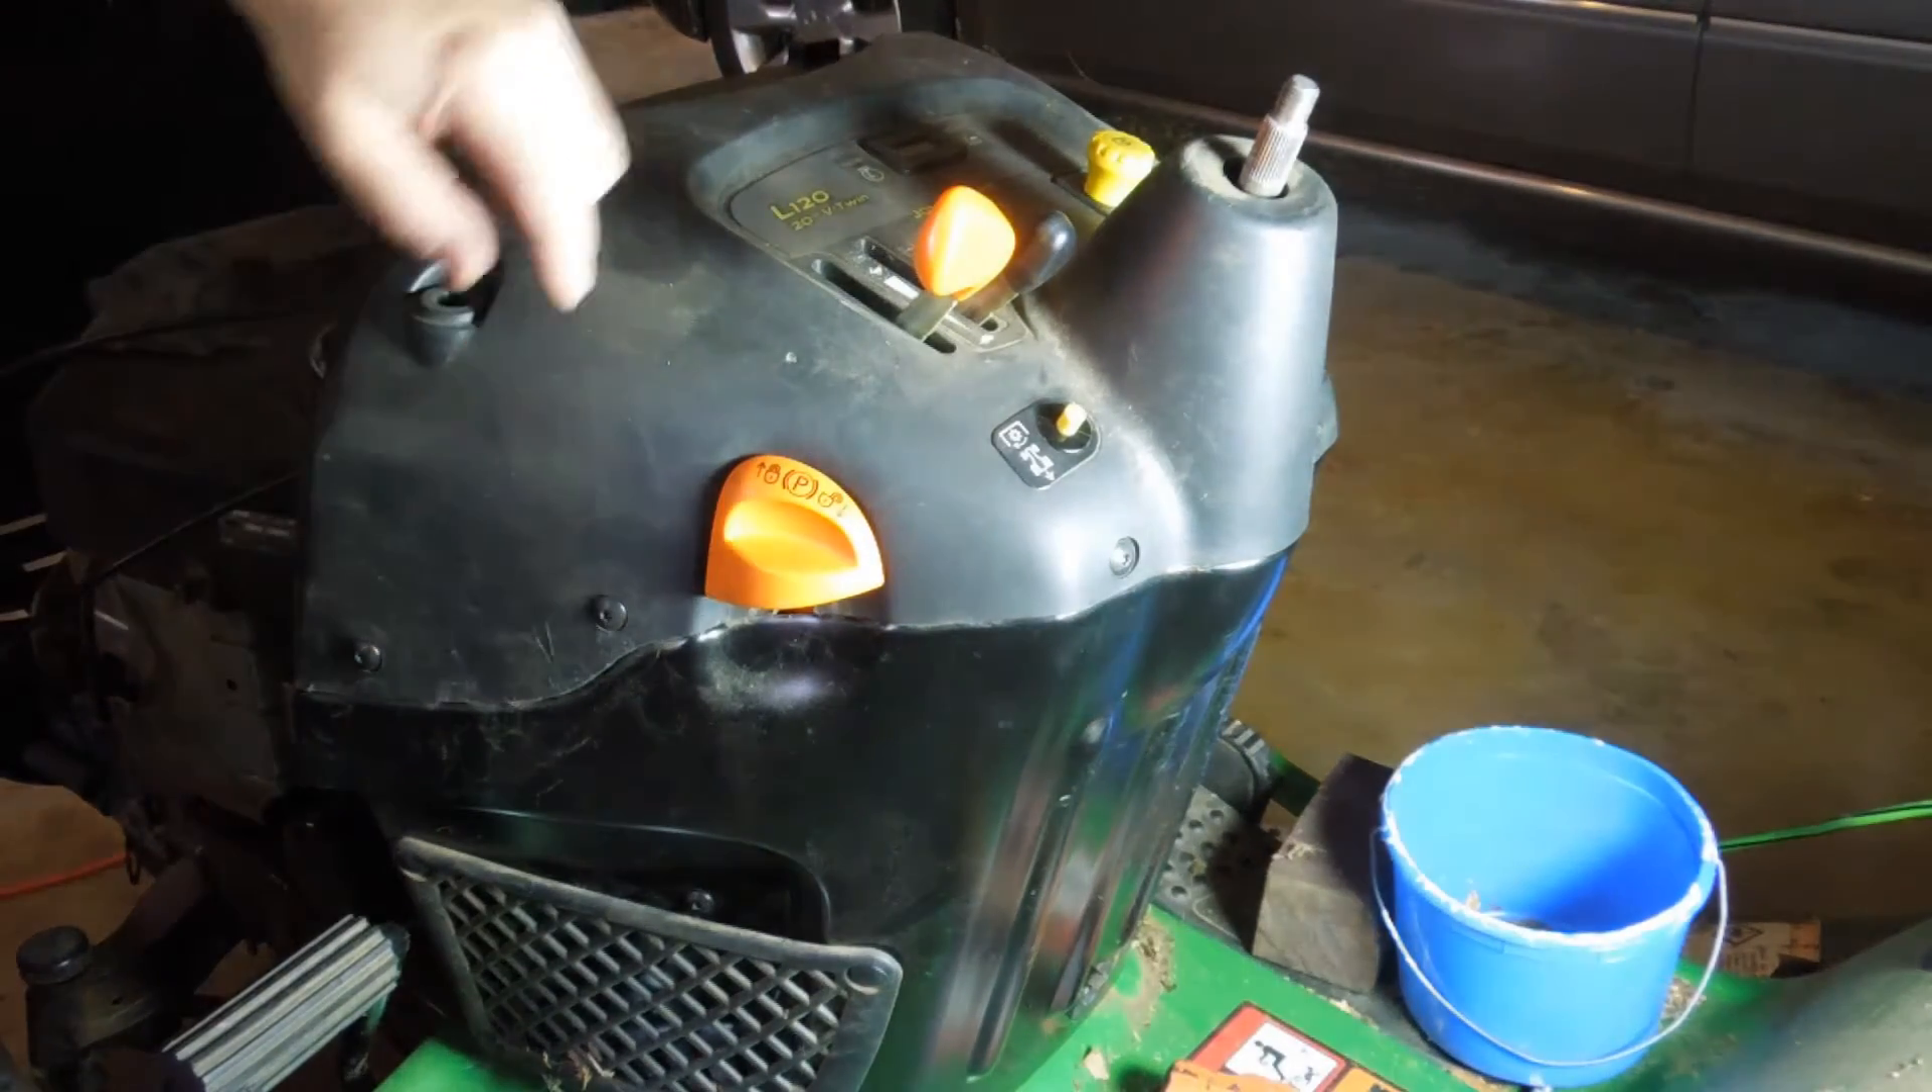I have the steering wheel off now.